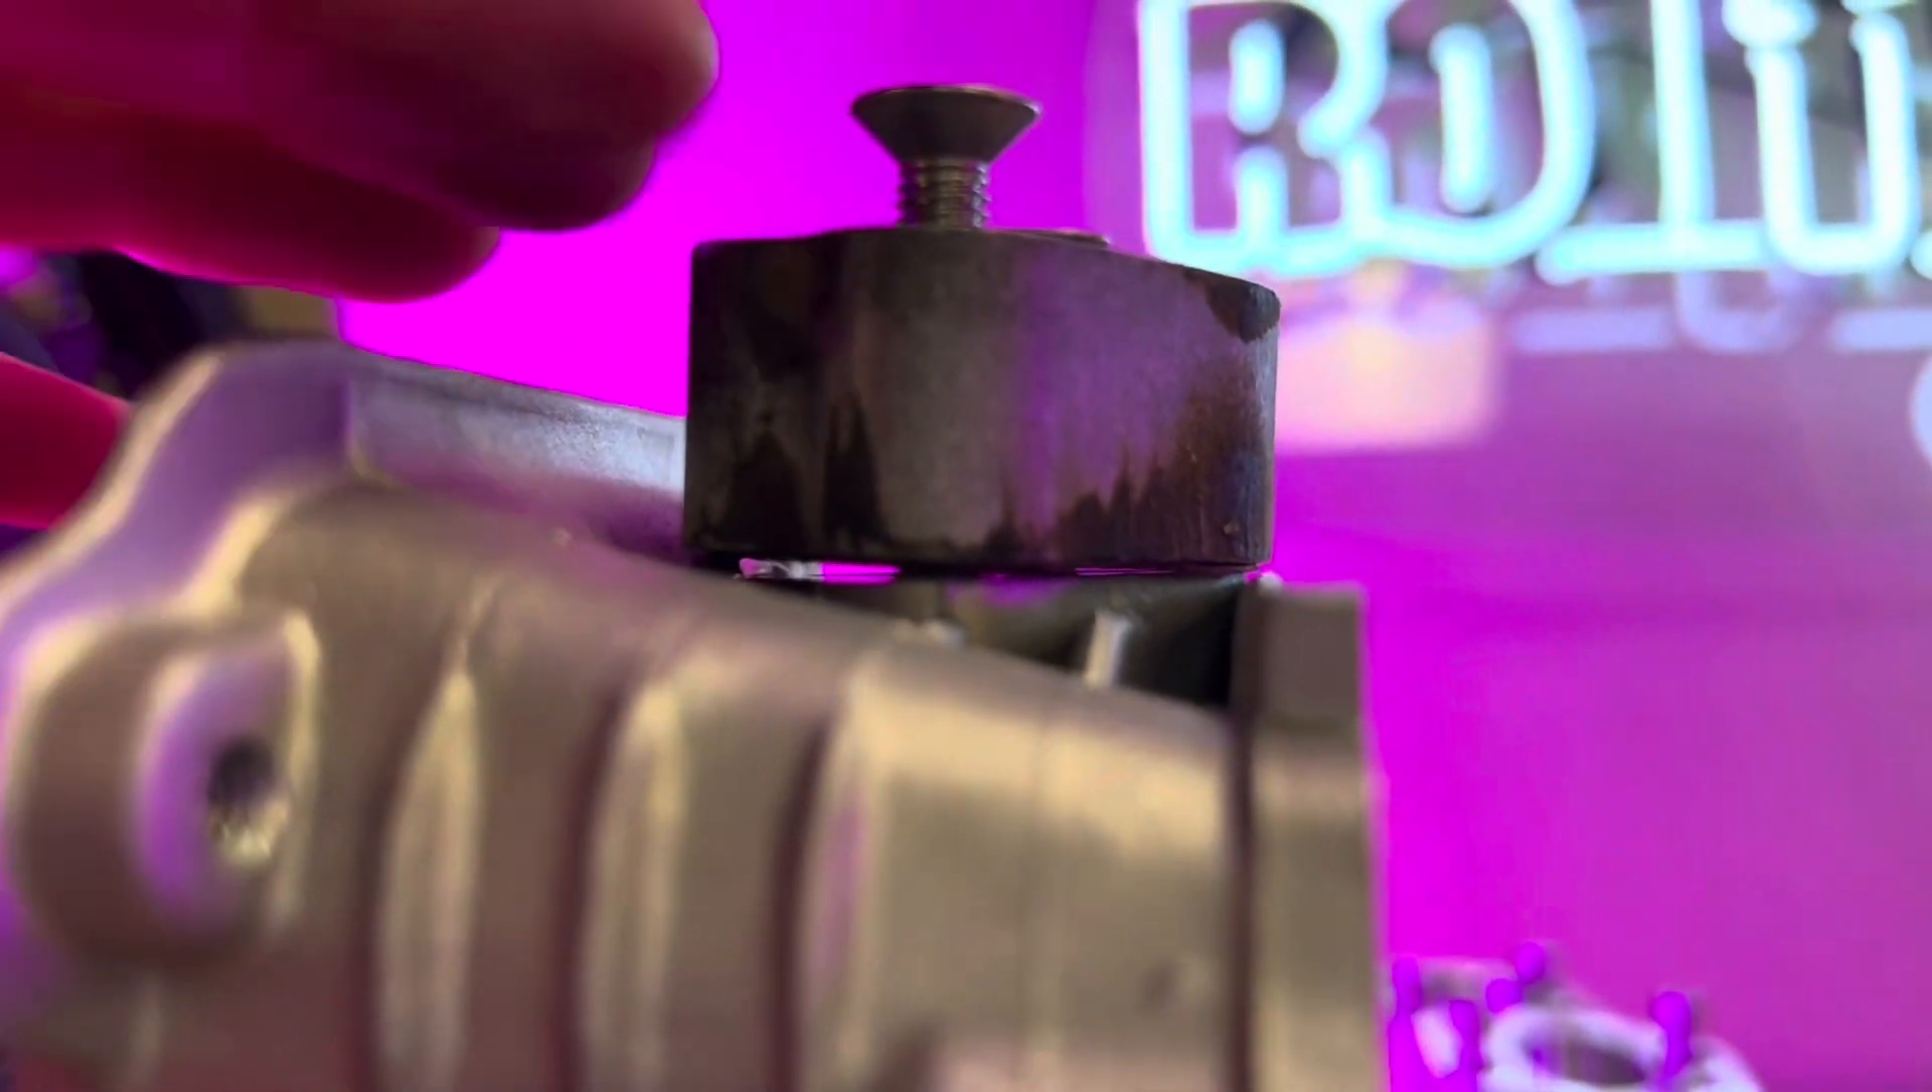If you notice if I tighten that down you see that gap. It will never tighten down because the spacer is hitting the top of the head. Big big problem because that's going to cause an air leak and your carburetor will never run with an air leak.